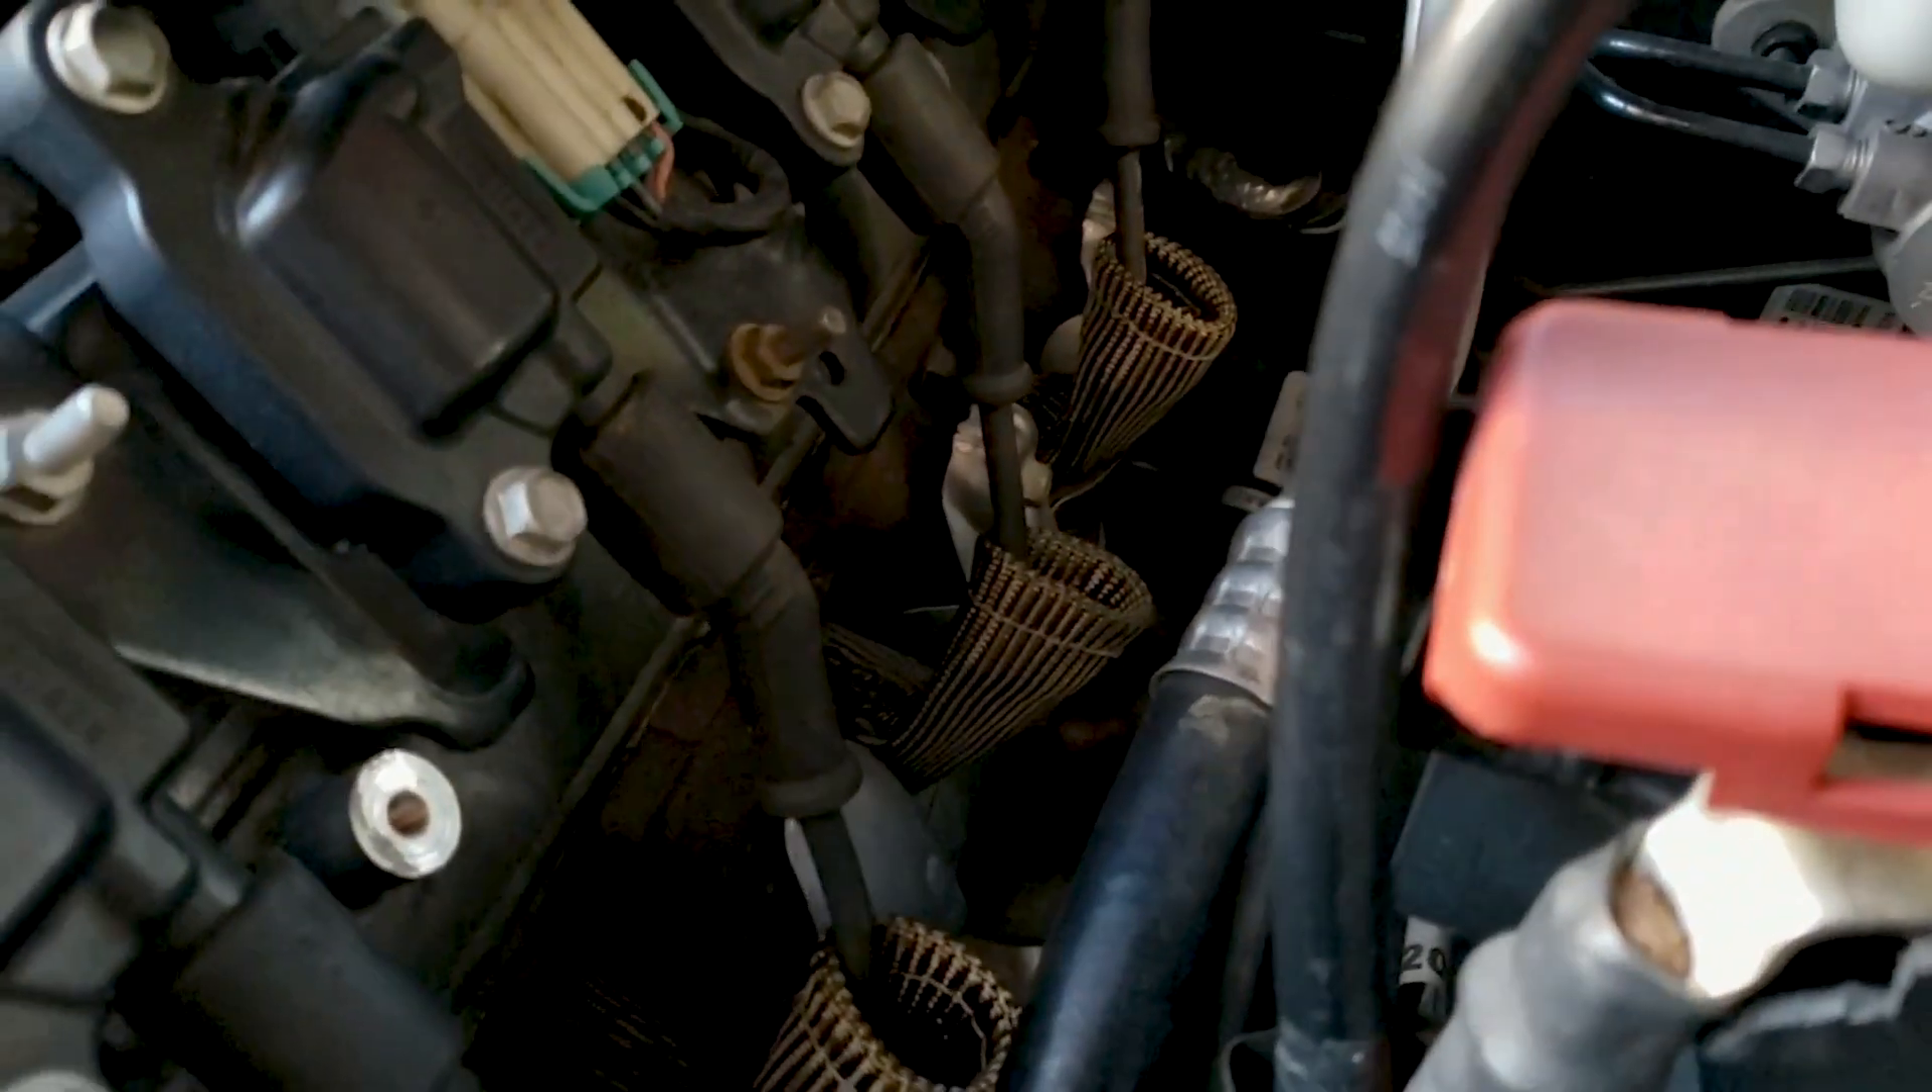As you can see, we've got them all installed, our lava boots are in, and you can actually see exactly how well they're going to be protecting the wires from the header.